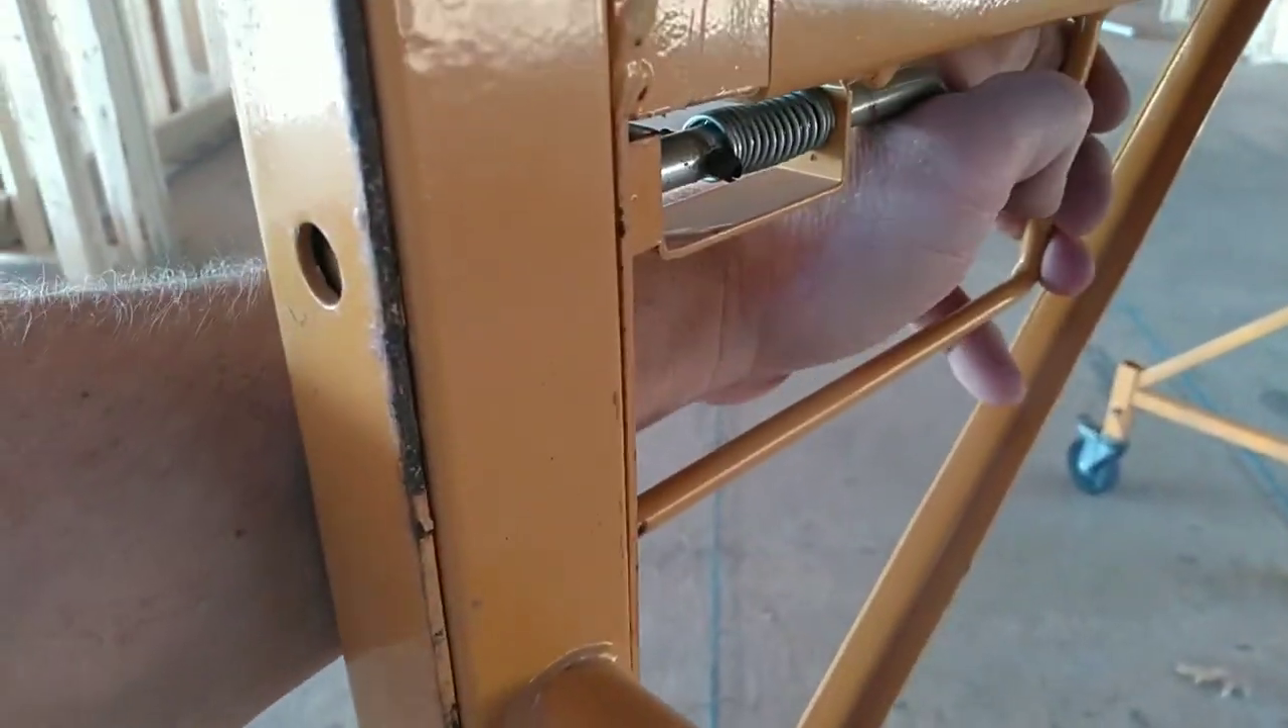All right, so that pin is not engaged. You can see that. It does not go through the holes that lock this corner down.